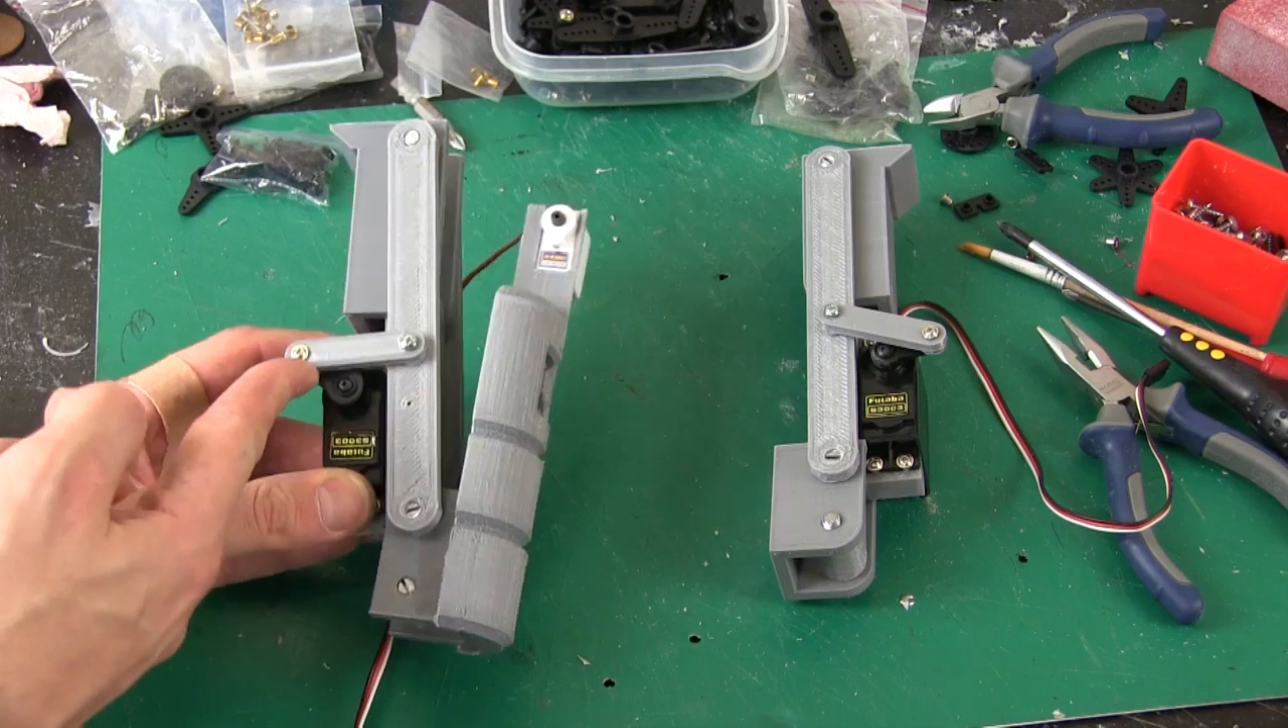I've got the circular saw arm in fact I've got both servos attached.